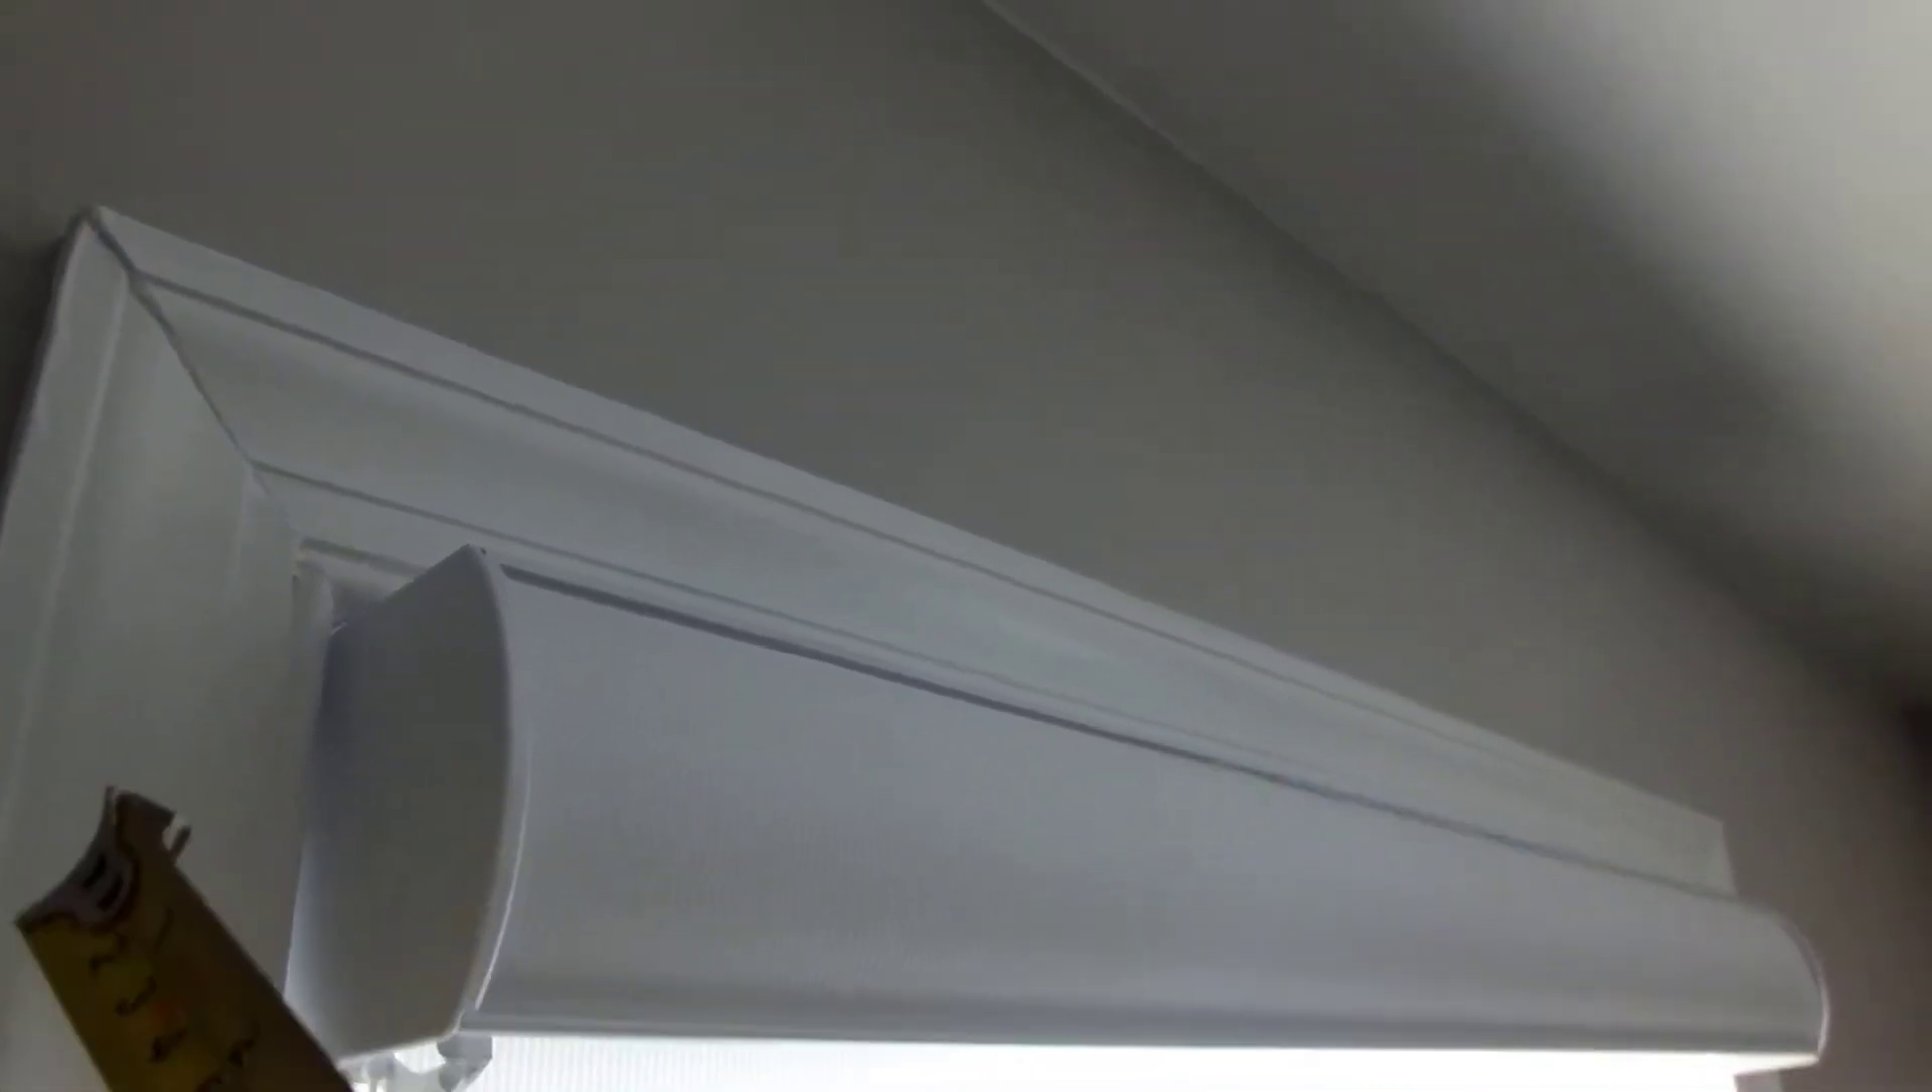You can see how the blind cassette protrudes somewhat from the window frame.